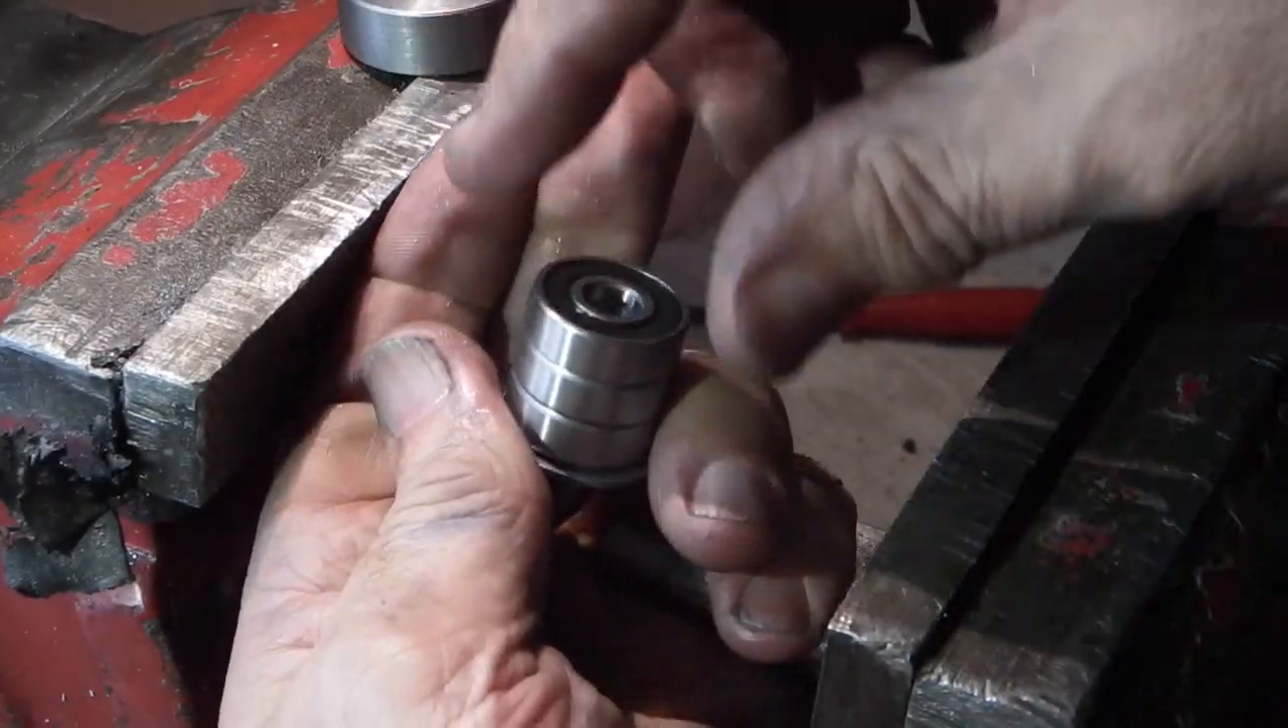So you have the three bearings on.